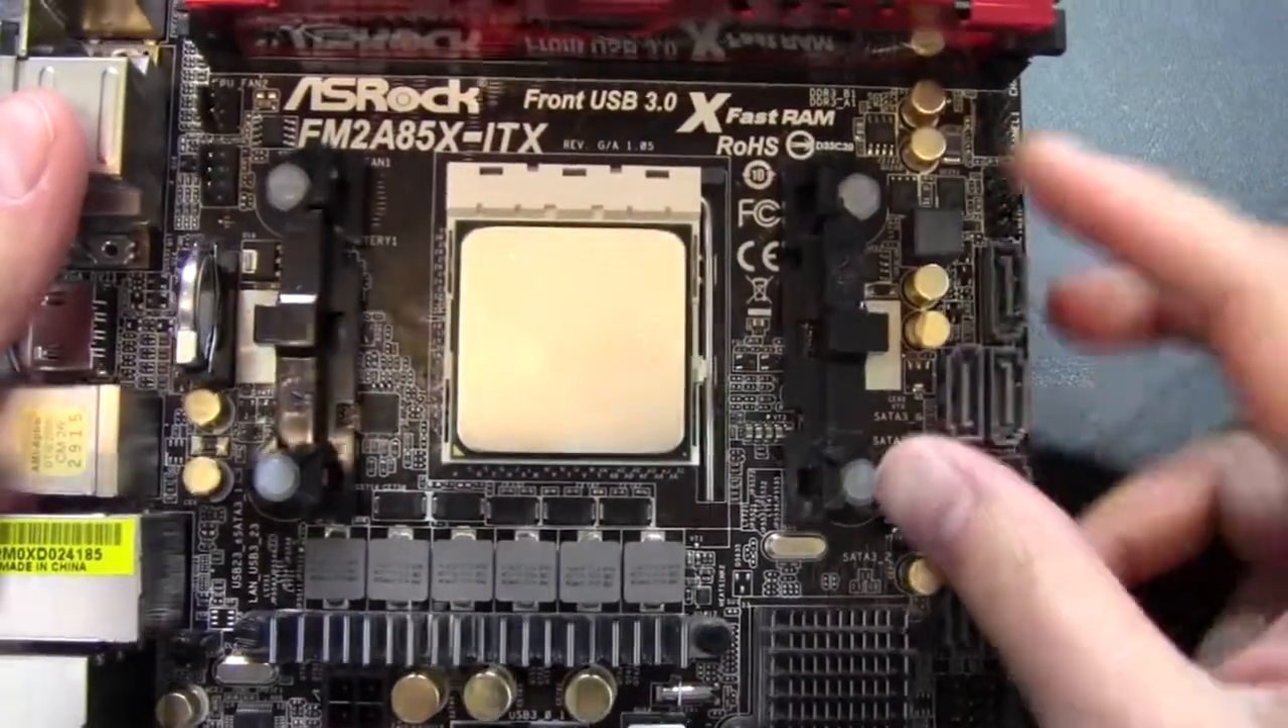All right, so we've got the stock heat sink removed.